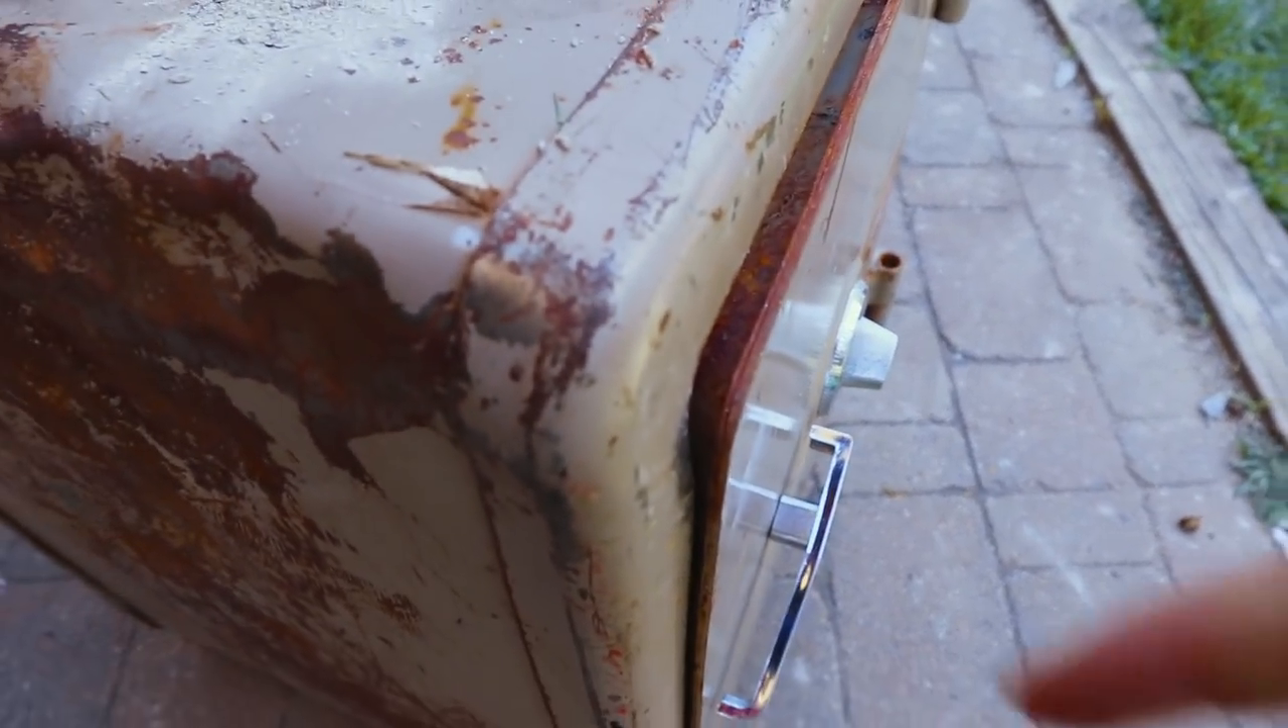This door, as you guys can see, has got a huge gap. And since we've been prying on it today, it's only gapped even more.